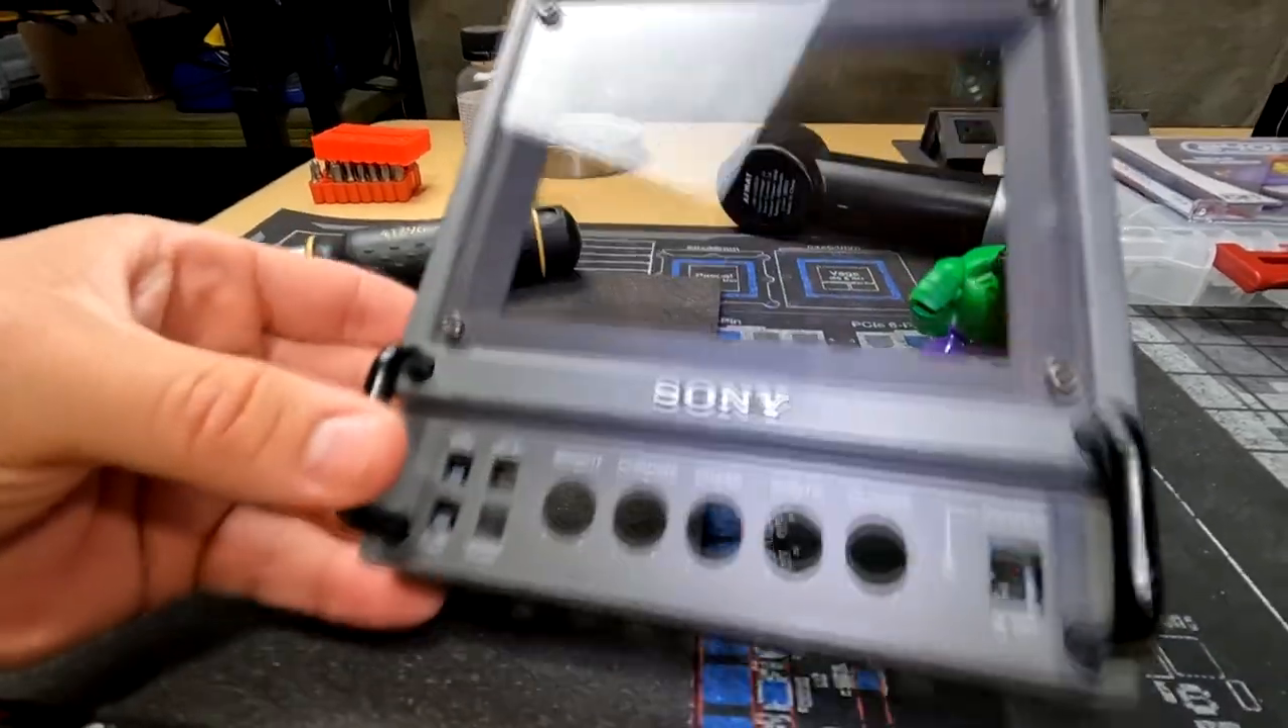Well here's our finished bezel. It's been cleaned now and put all back together and it's ready to just slip right on the front of the PVM here.